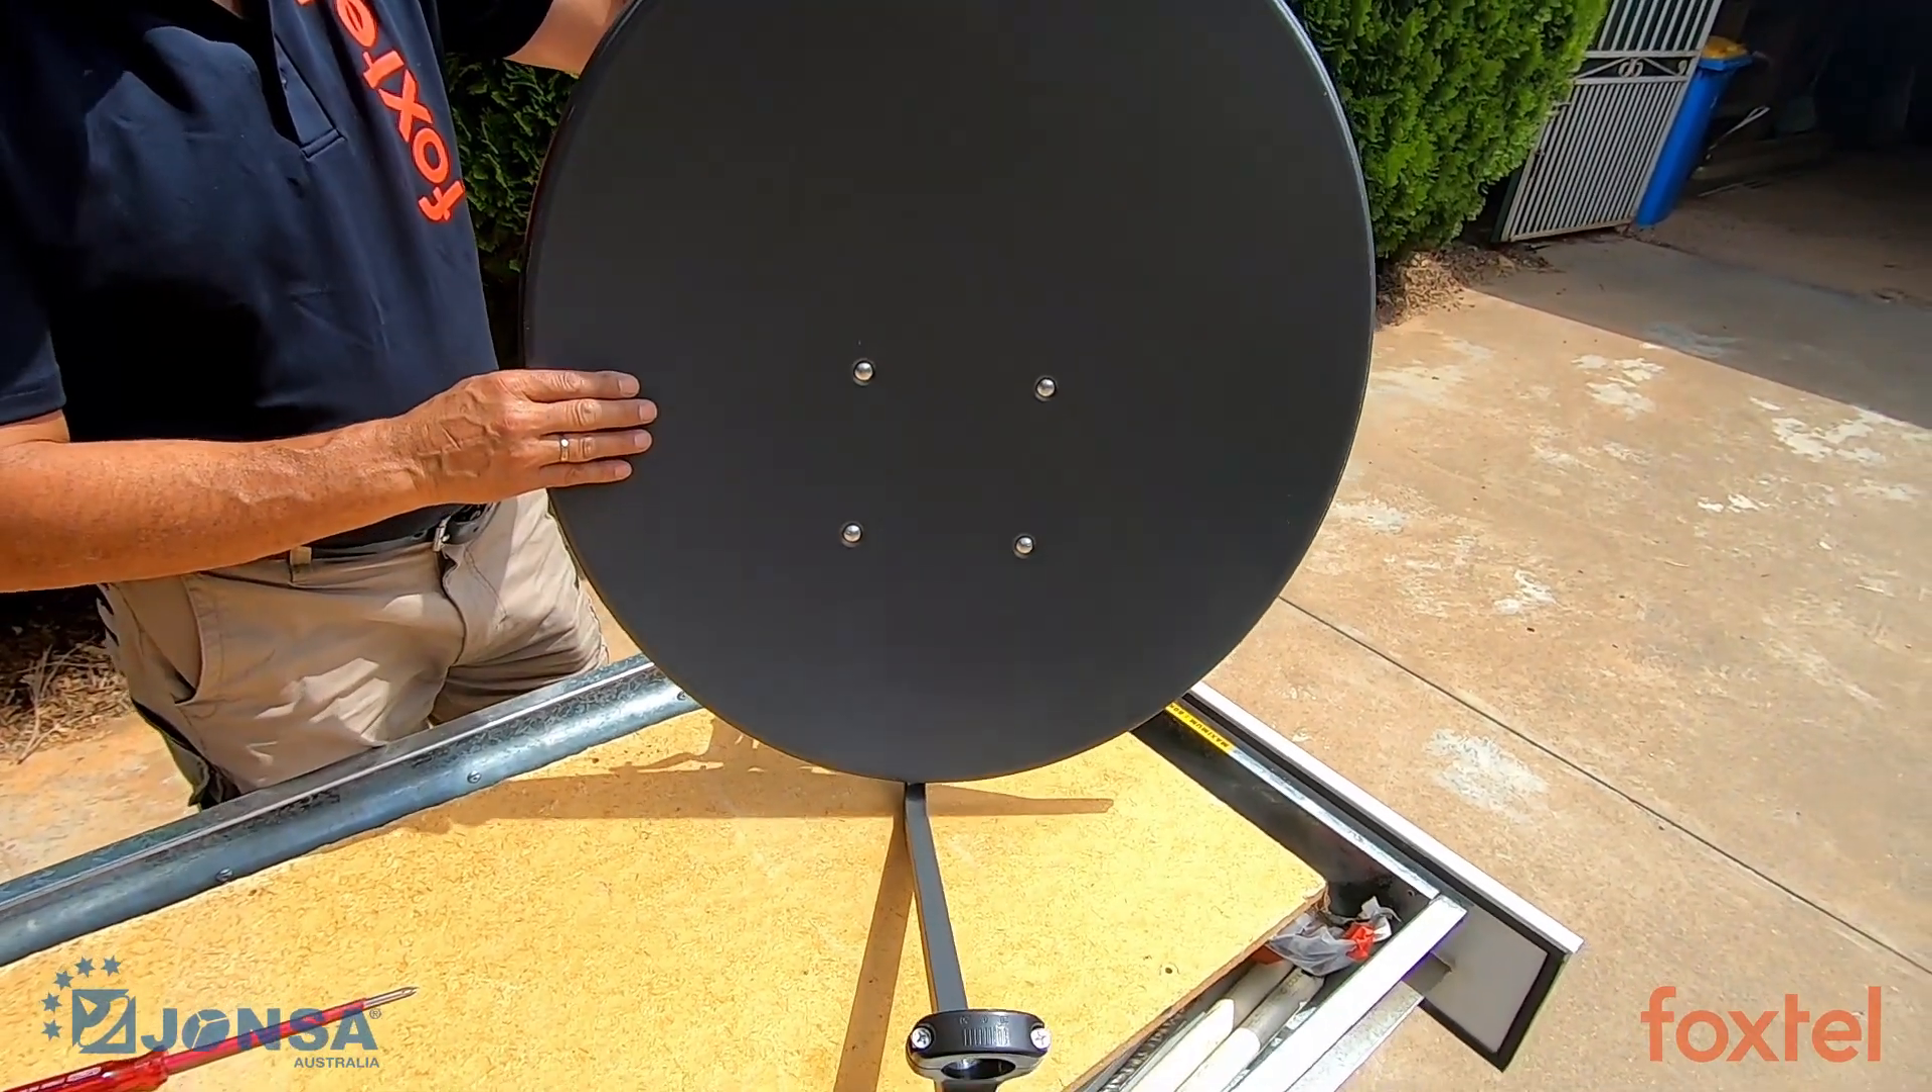The assembled Johnson's 65cm satellite dish.